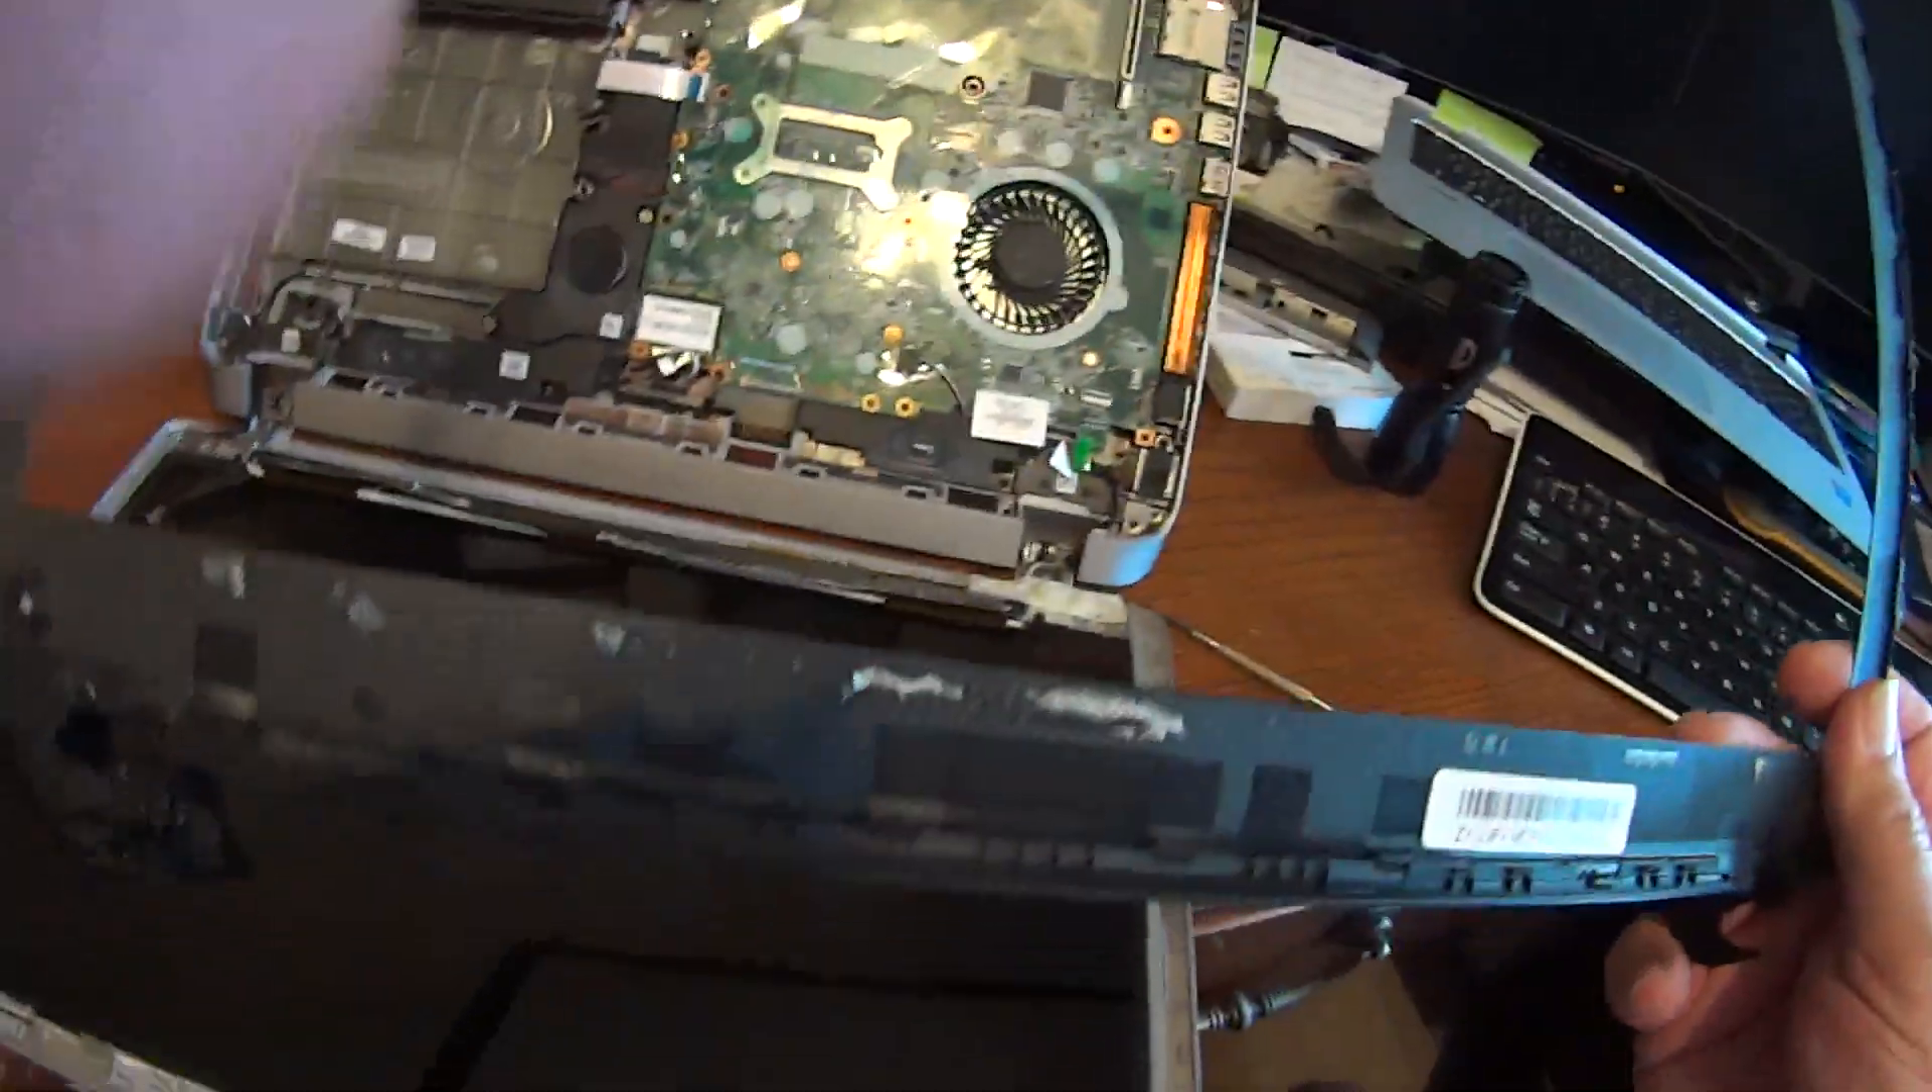All right, so what I've done is I've taken off the bezel.